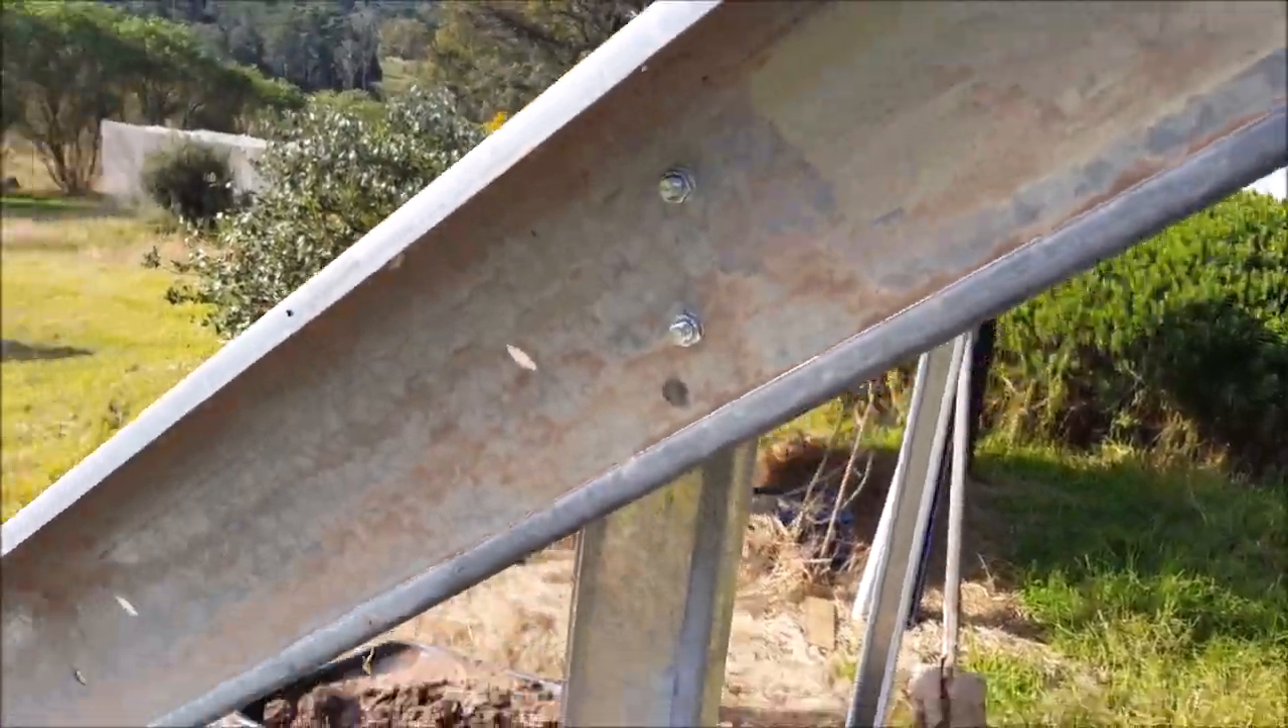I've got the angled beams mounted to the posts. I've used two eight millimetre bolts.